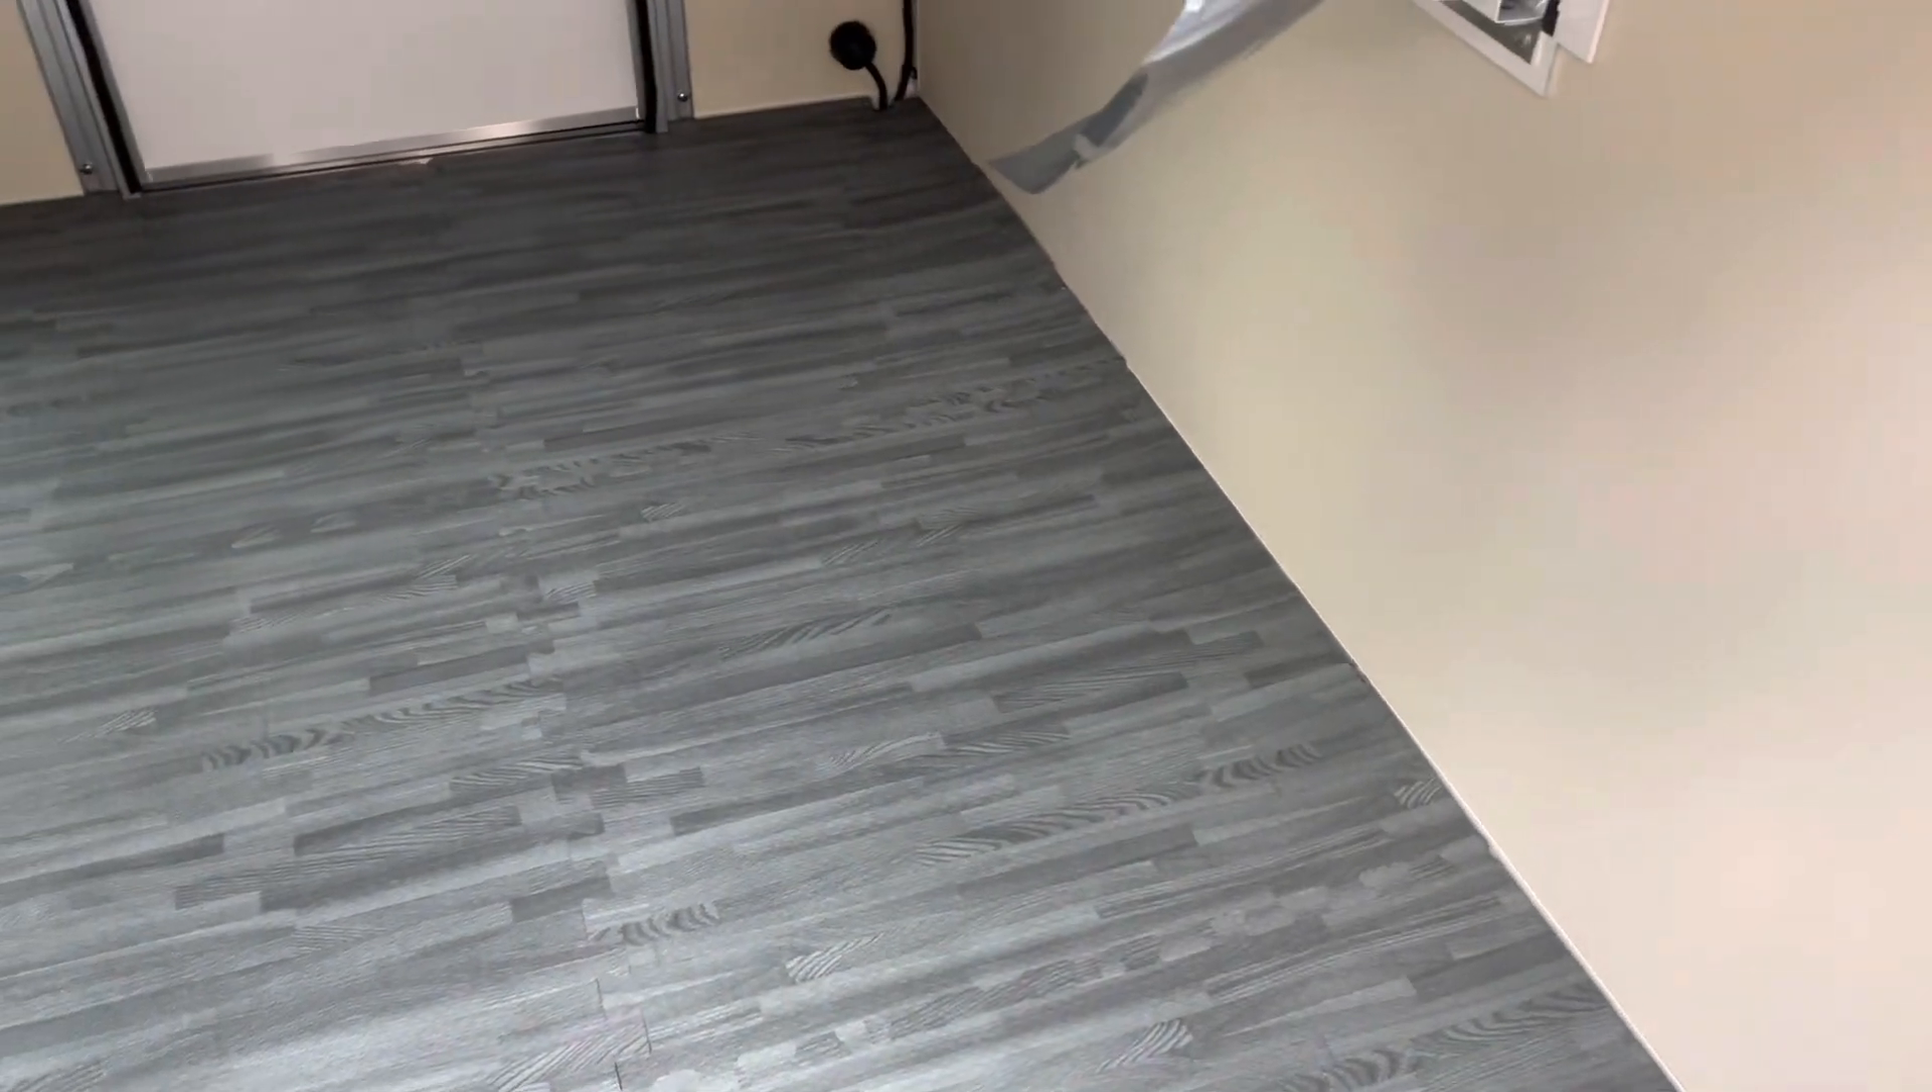We got all the PVC flooring in underneath.